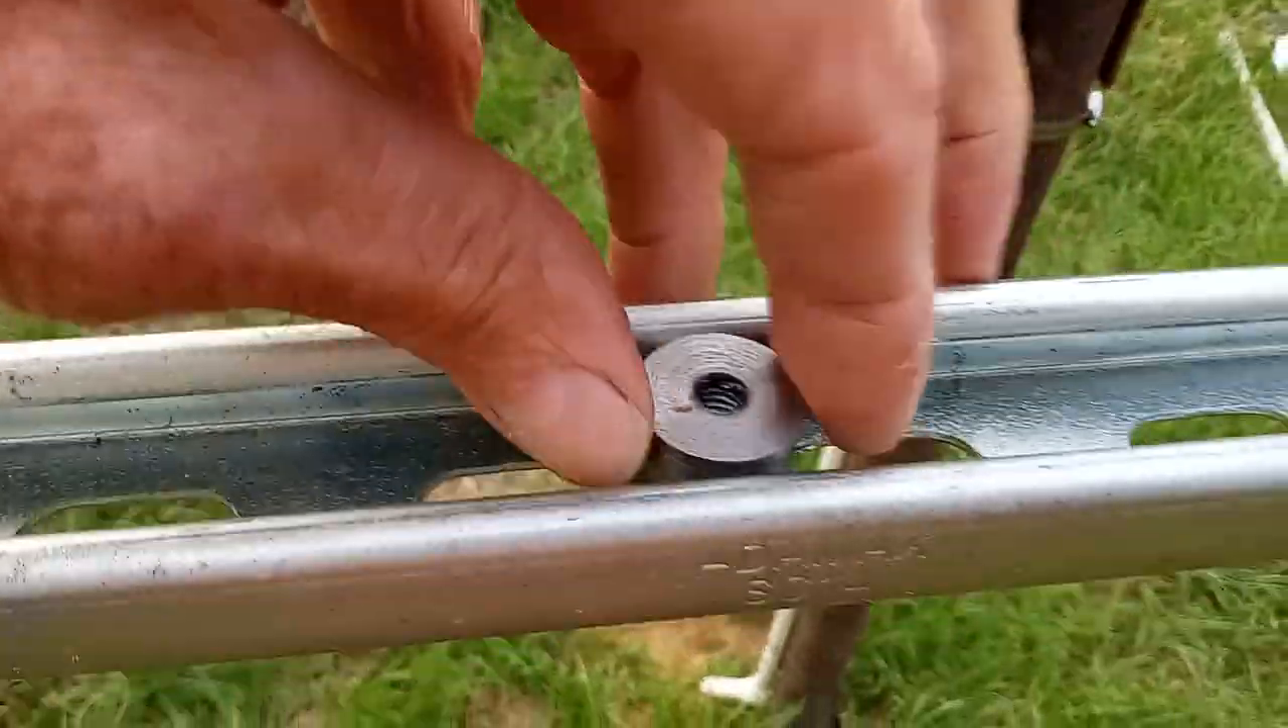I turned down some round pieces so they fit right inside of the Unistrut.